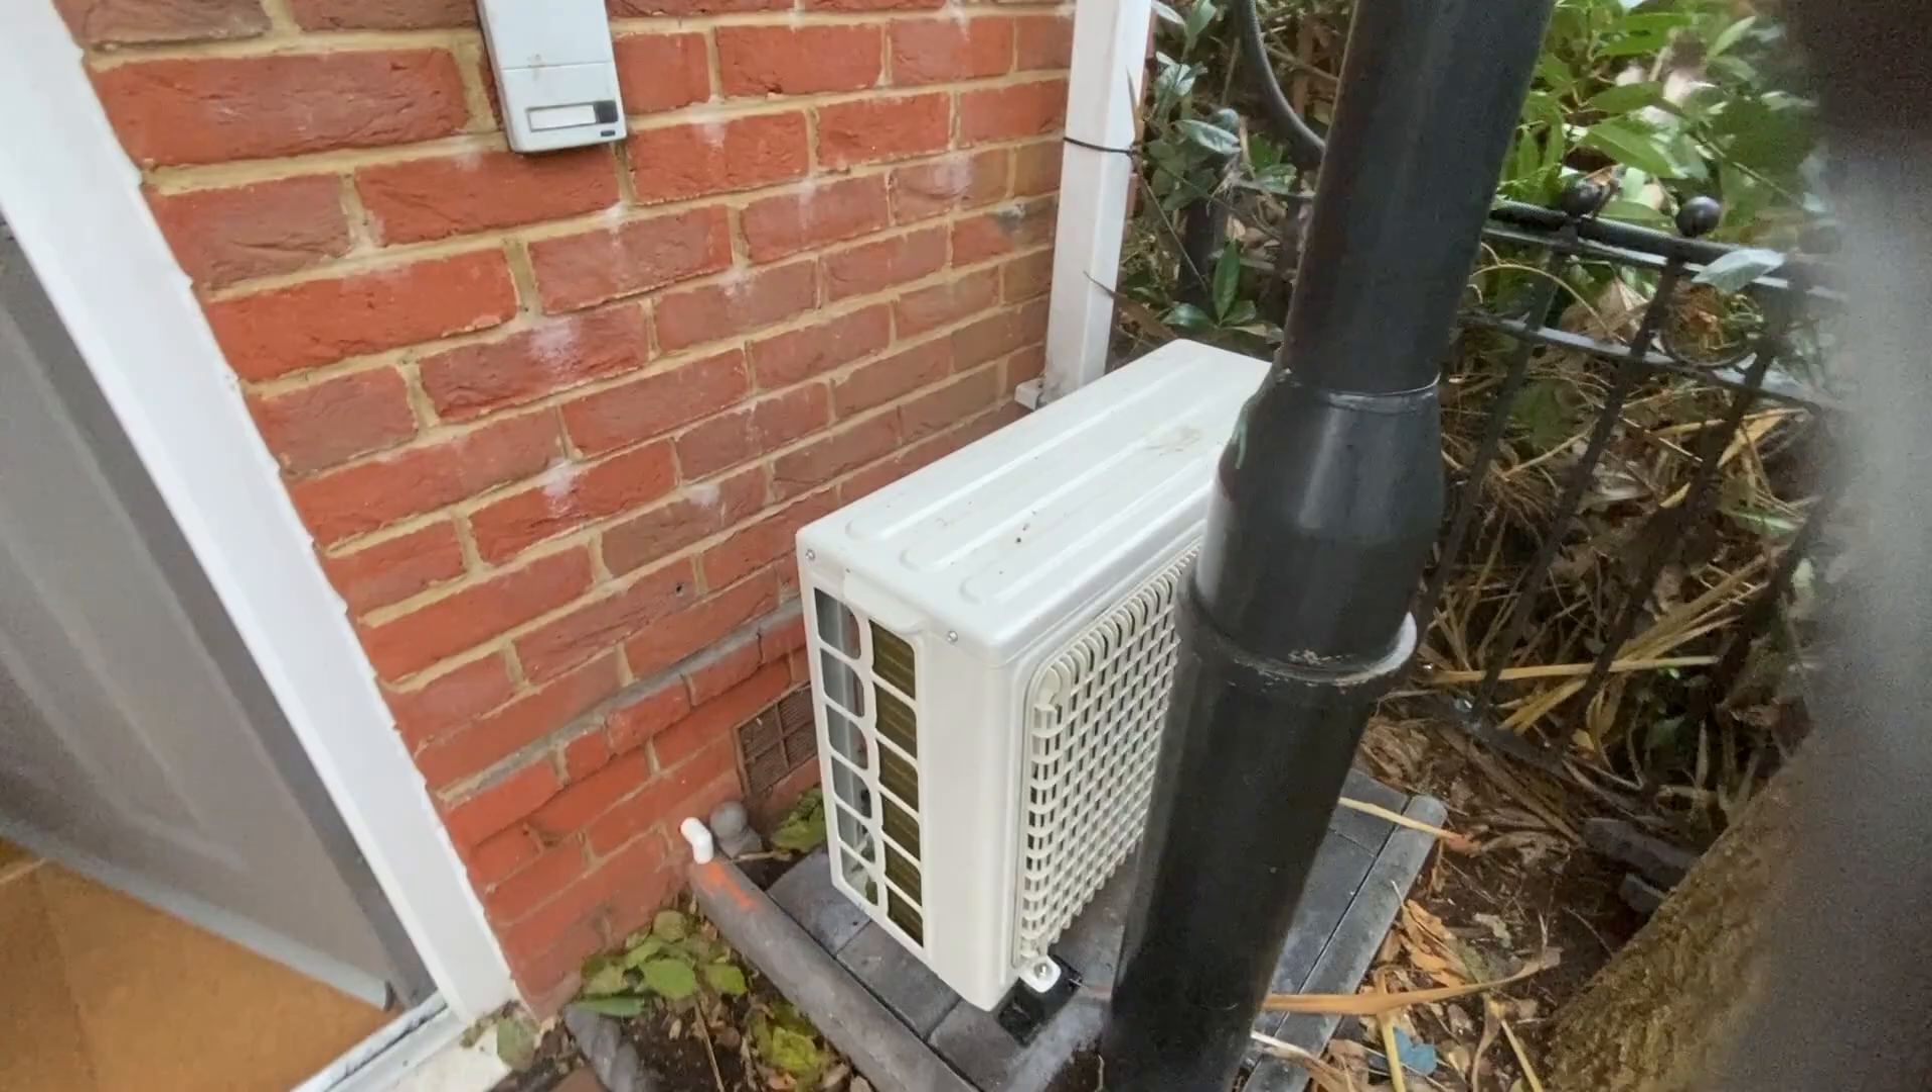Here's the outdoor unit in position. As you can see it's not textbook distance away from the wall and there's an obstruction in front of it.